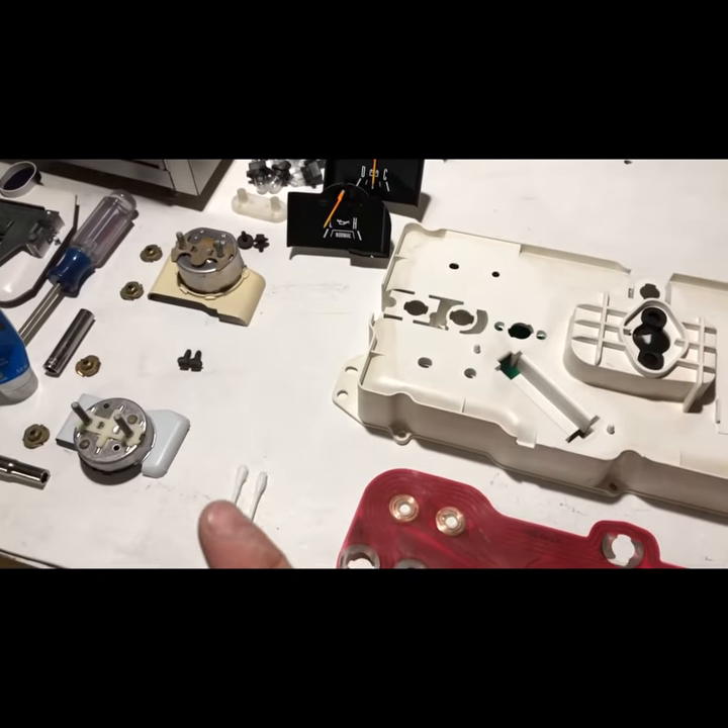So I got all my gauges, um, out of my old cluster.